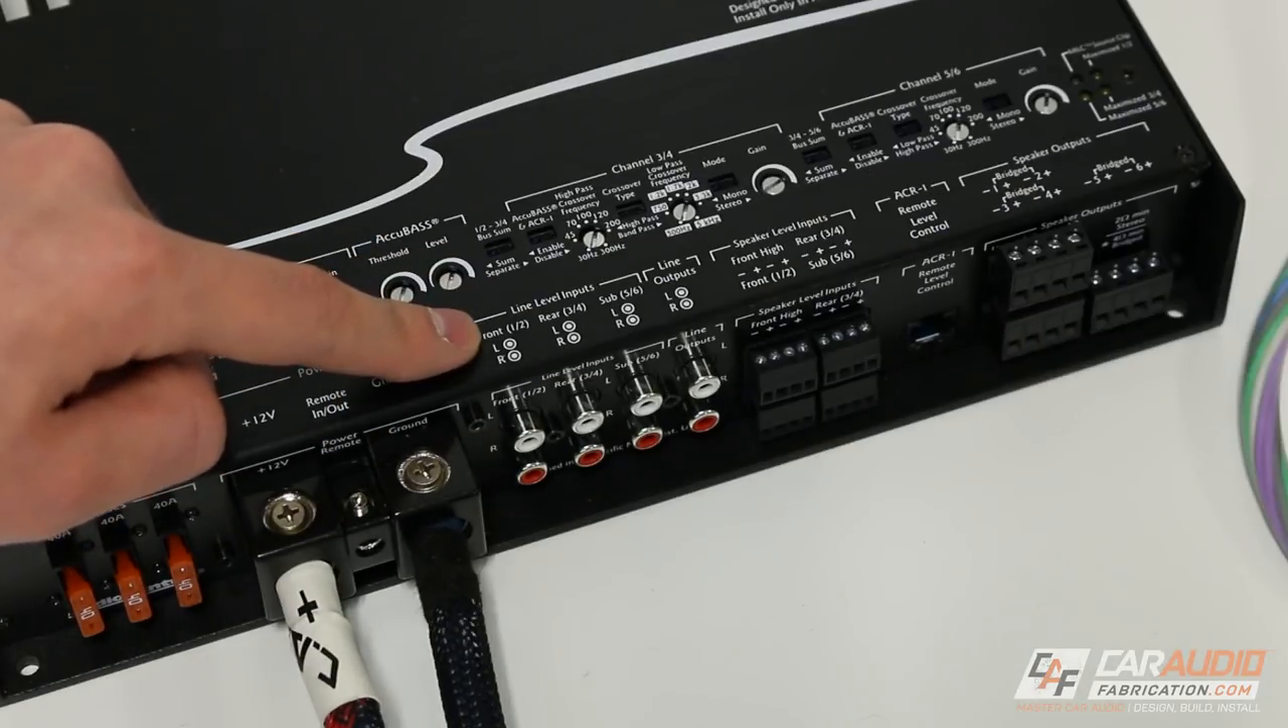To start with our connections here, I've connected a 12 volt constant power wire as well as a ground wire.